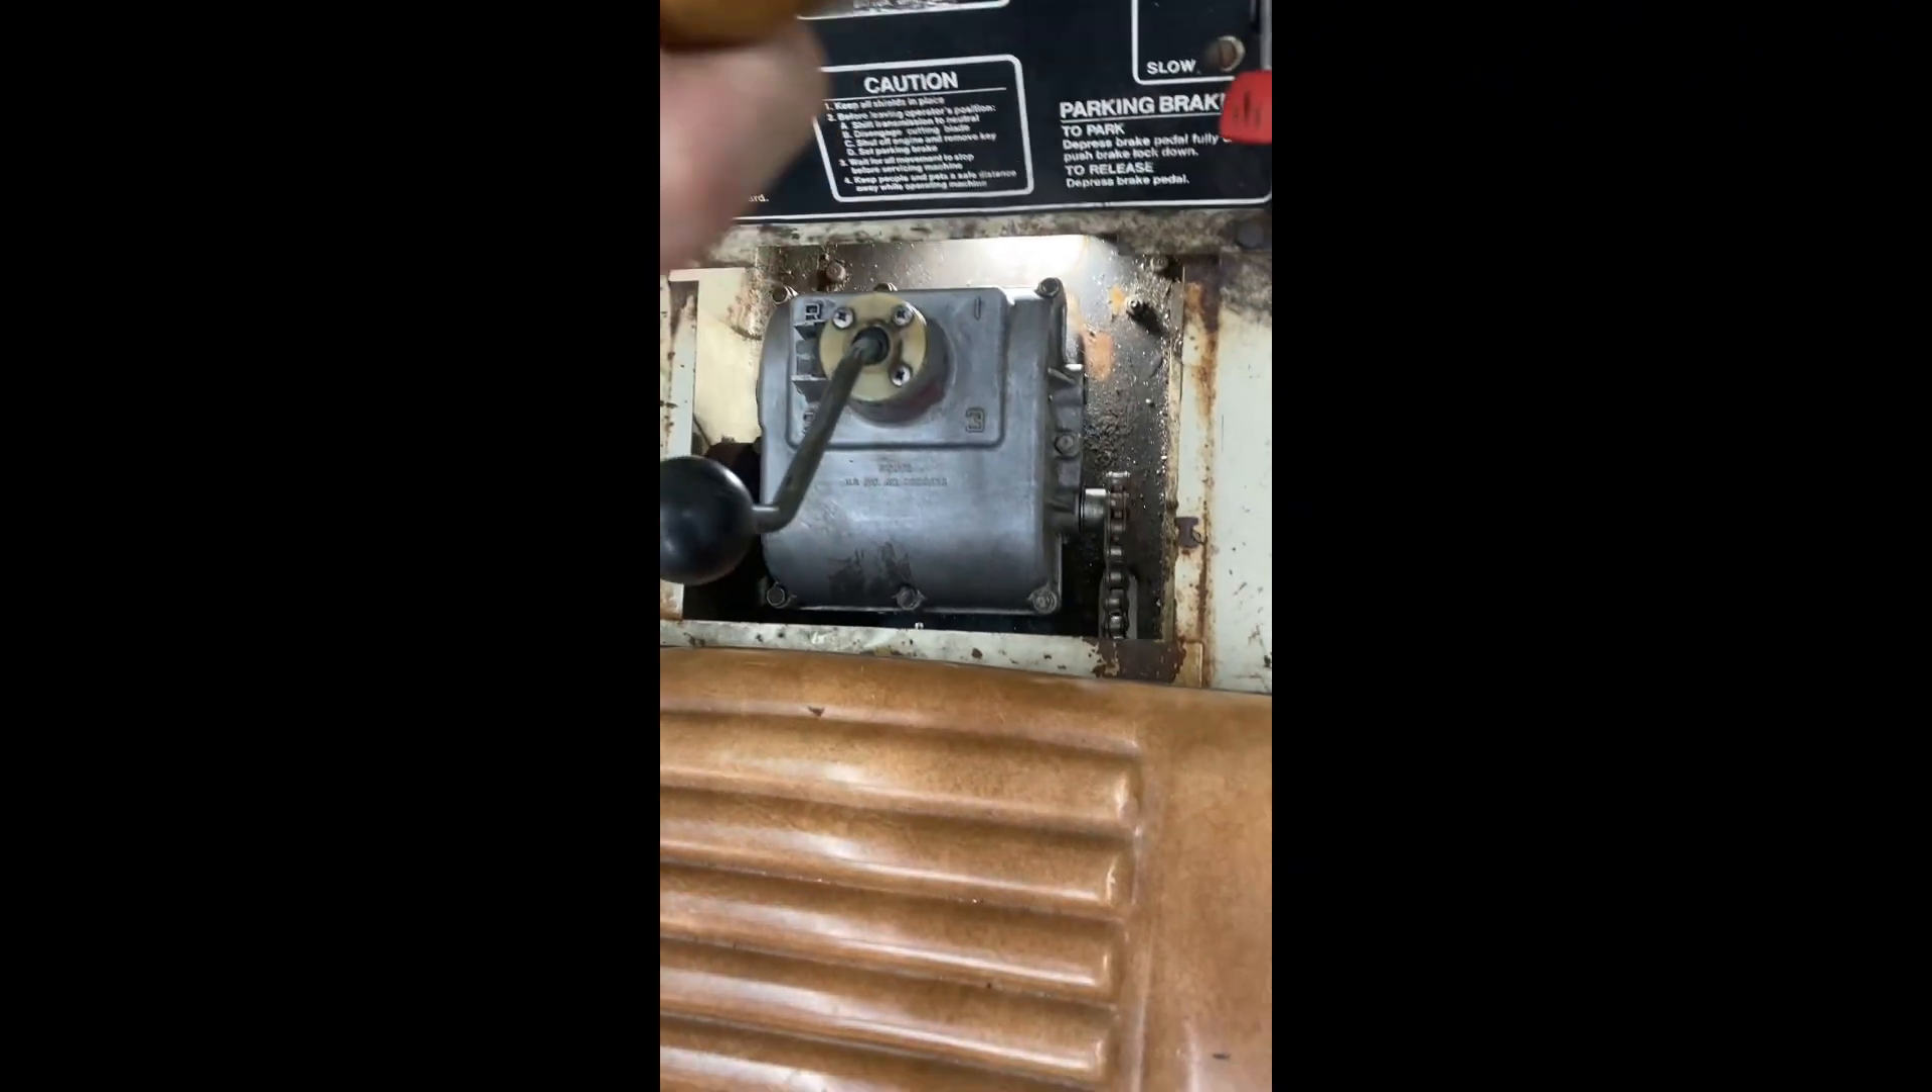Got a lot of cleaning to do but the important part is the transmission is in the hole.